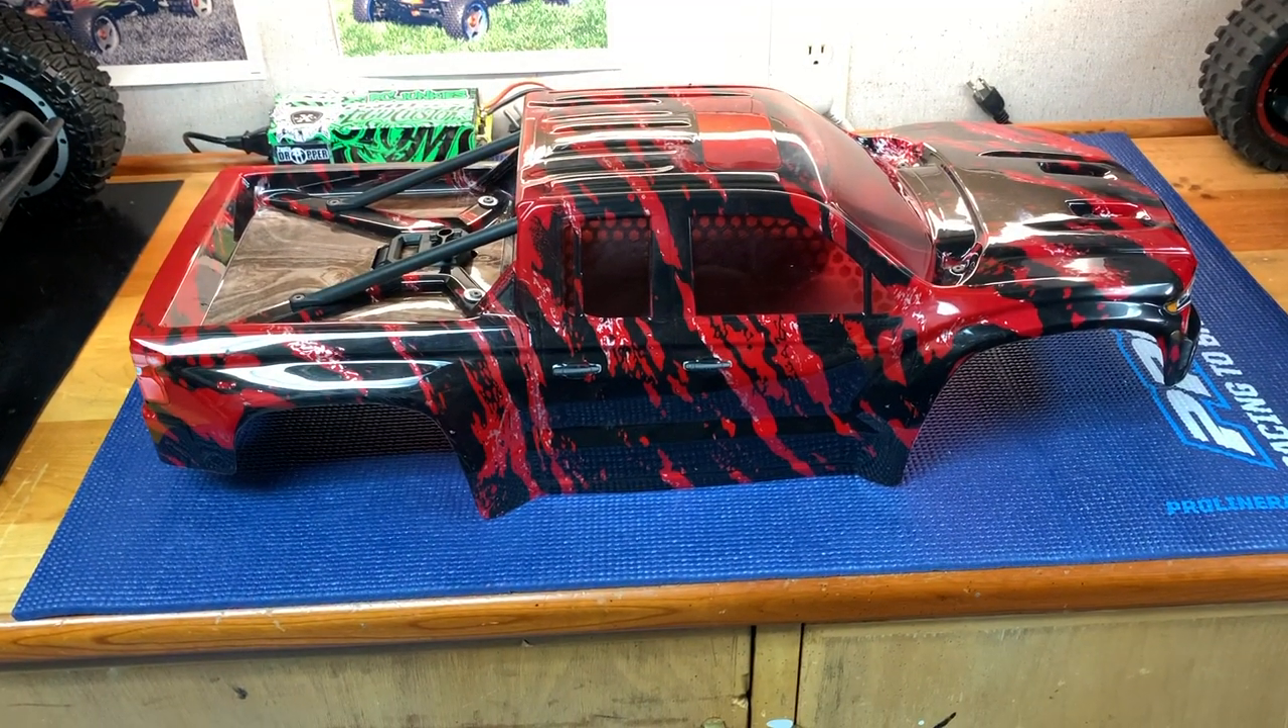We've got the beautiful pit dog hydro body off of the x max.